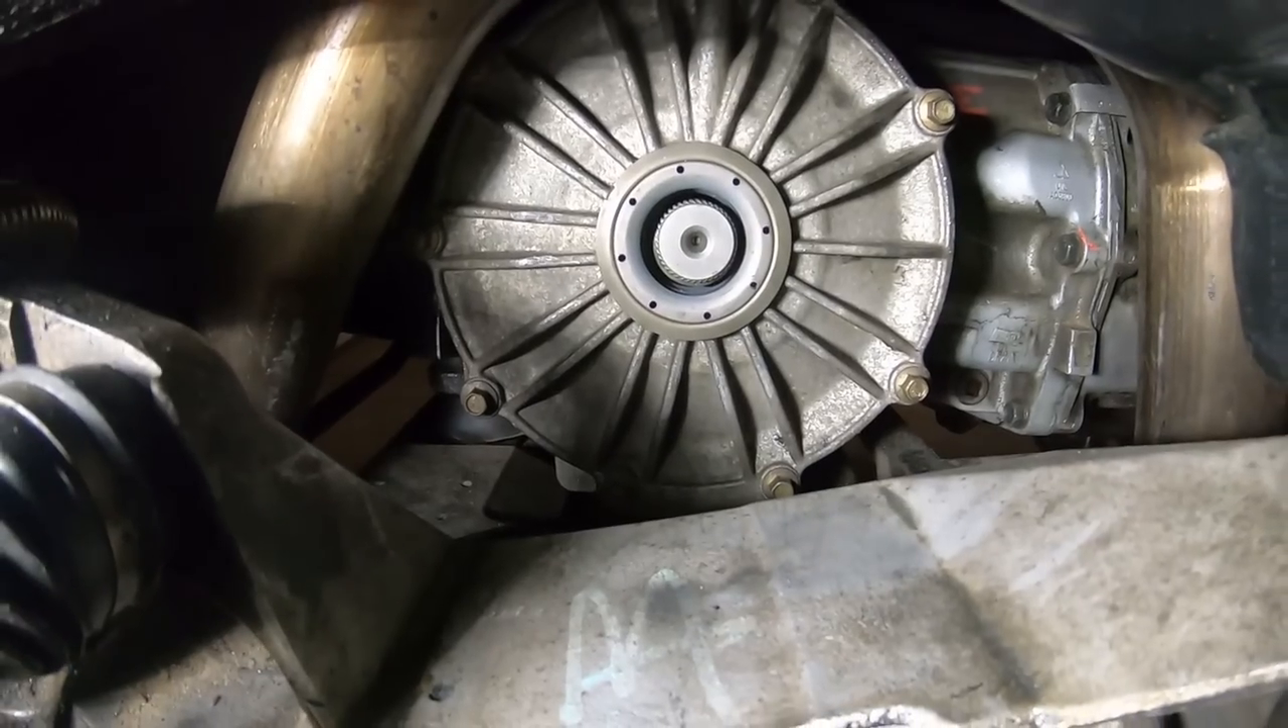I got the seal in.